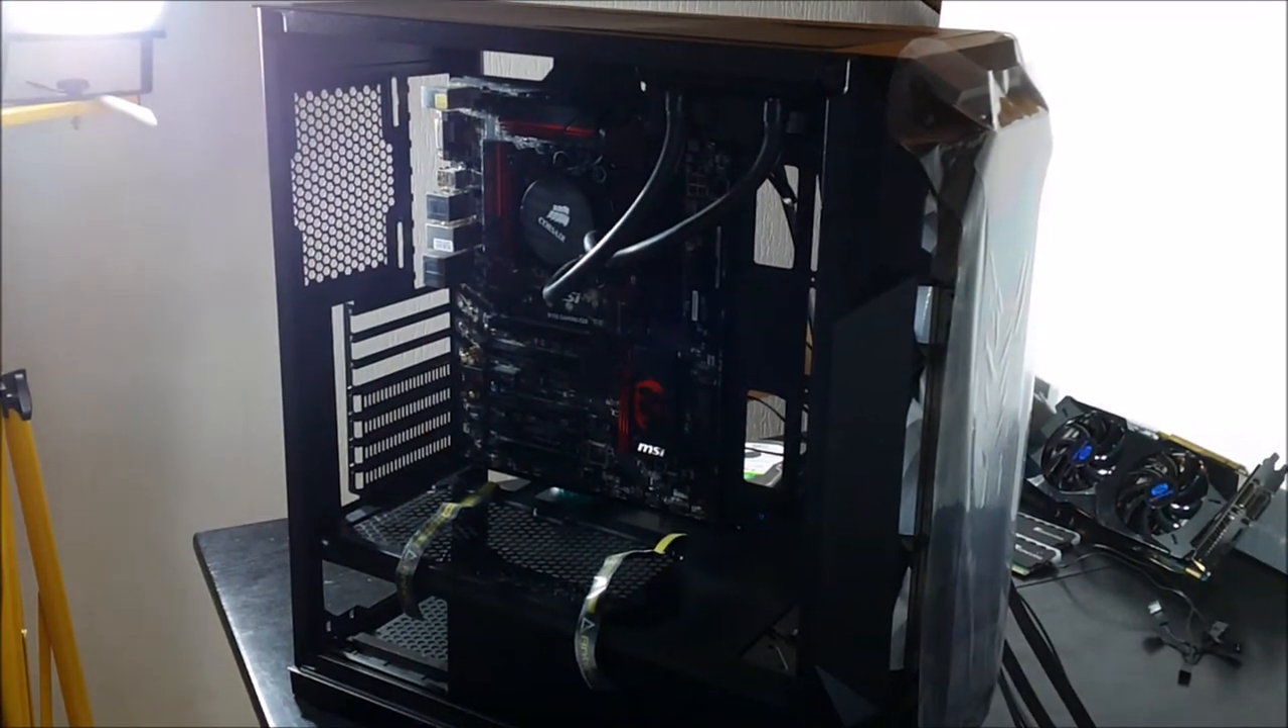Vous voyez, la carte mère est montée dedans.